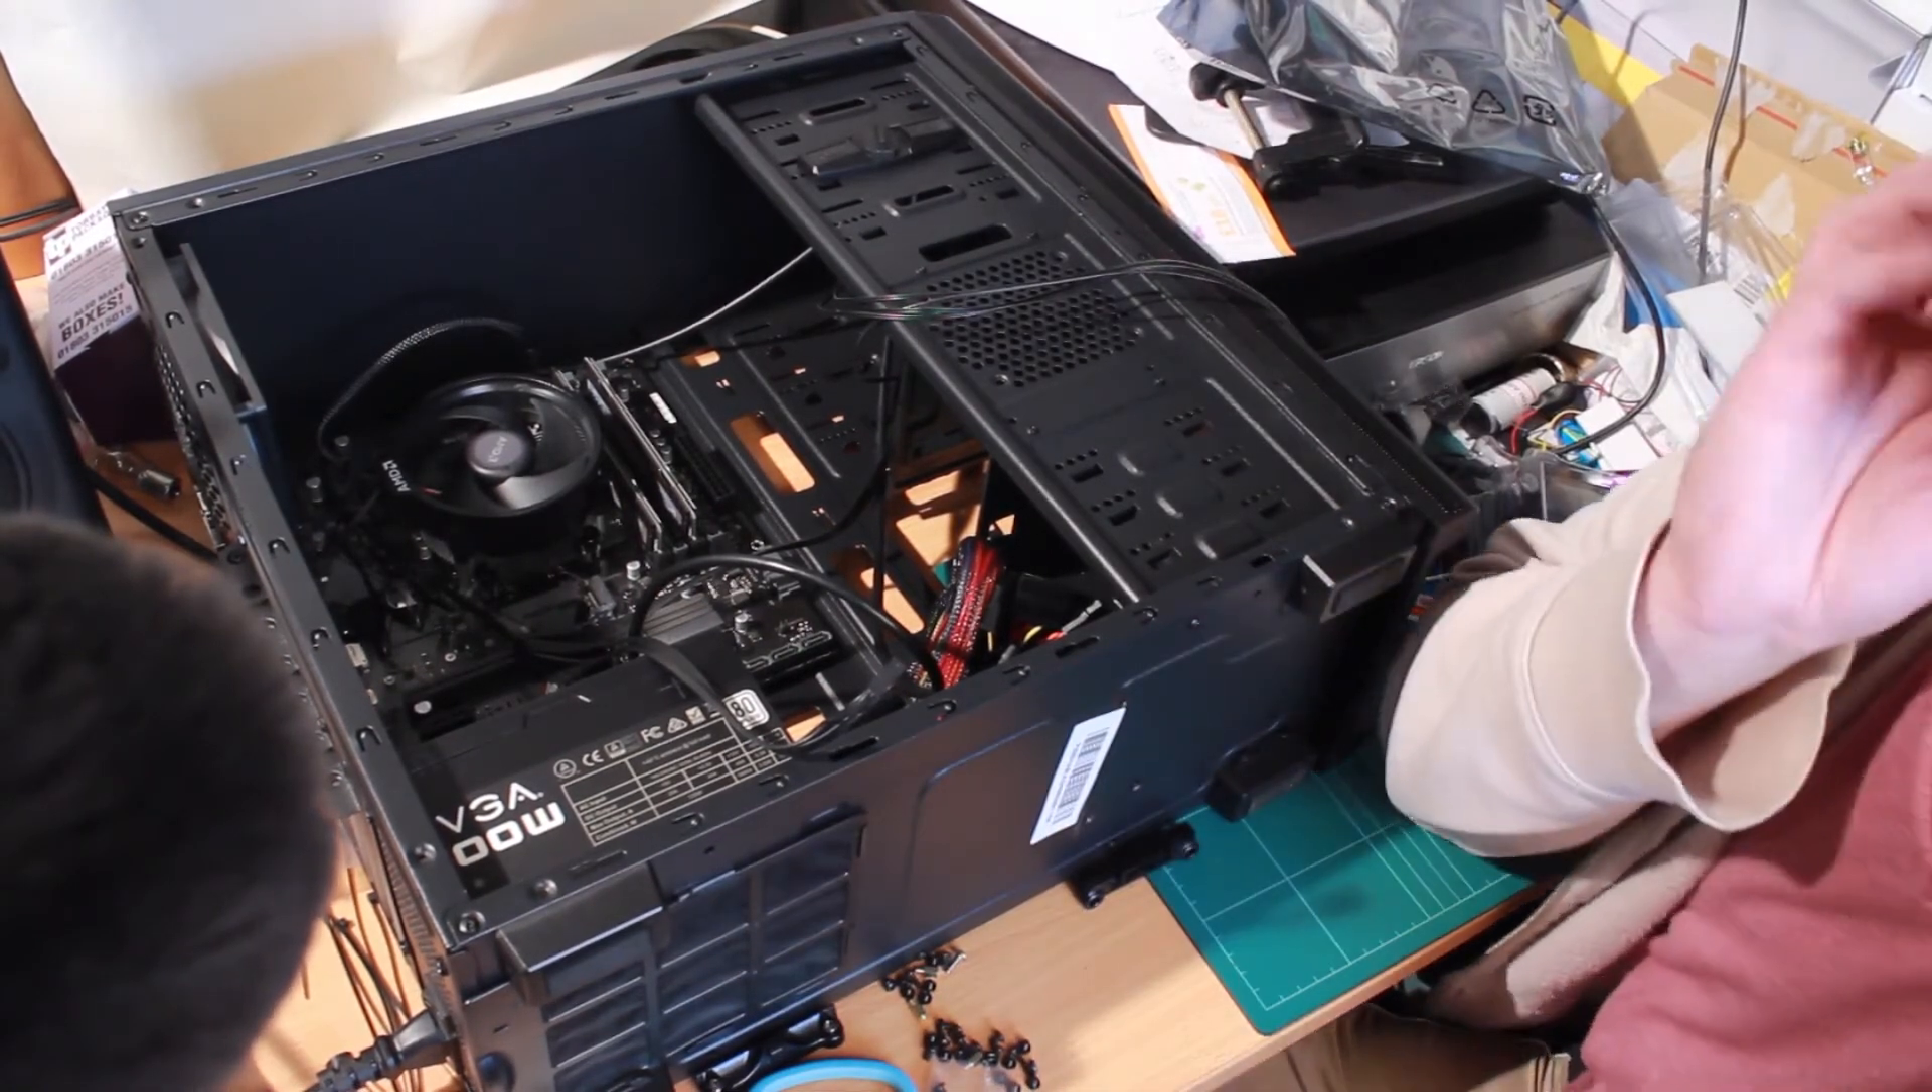We then had an hour fighting to put the cooling fan on, which you can see is on there now.